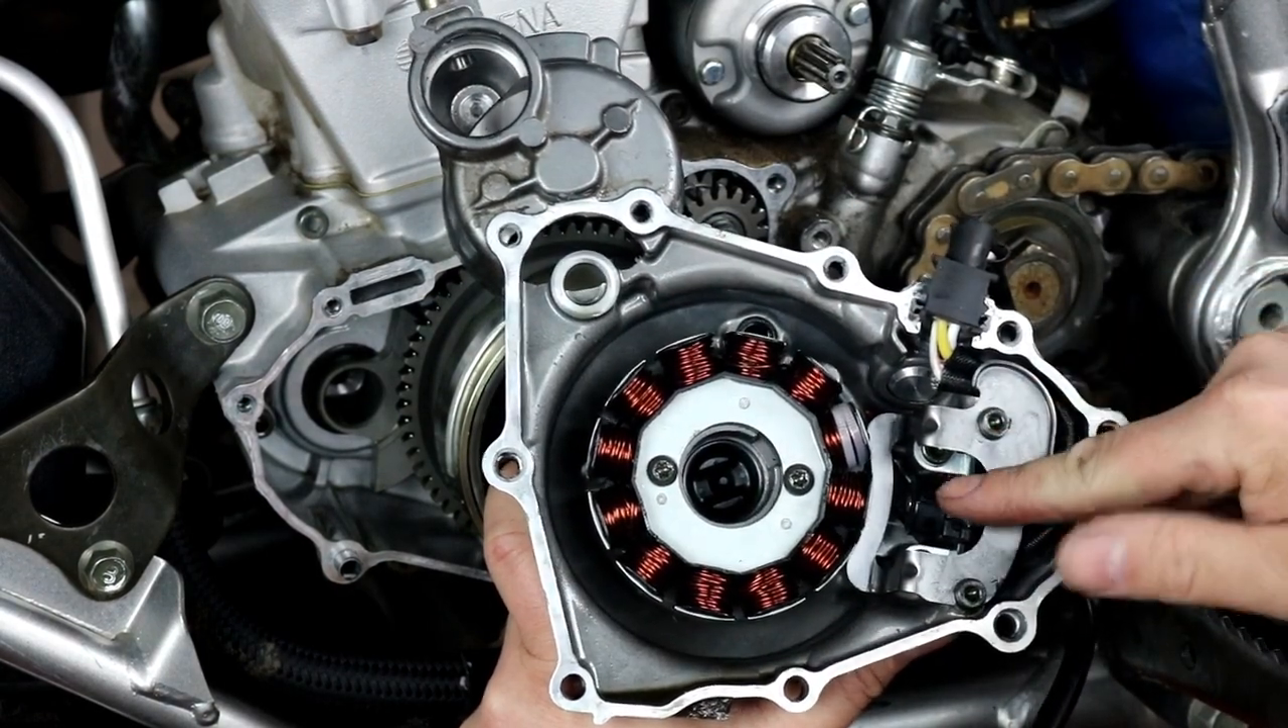All right, so I've already installed our stator here, but I'm going to show you what you need to do.